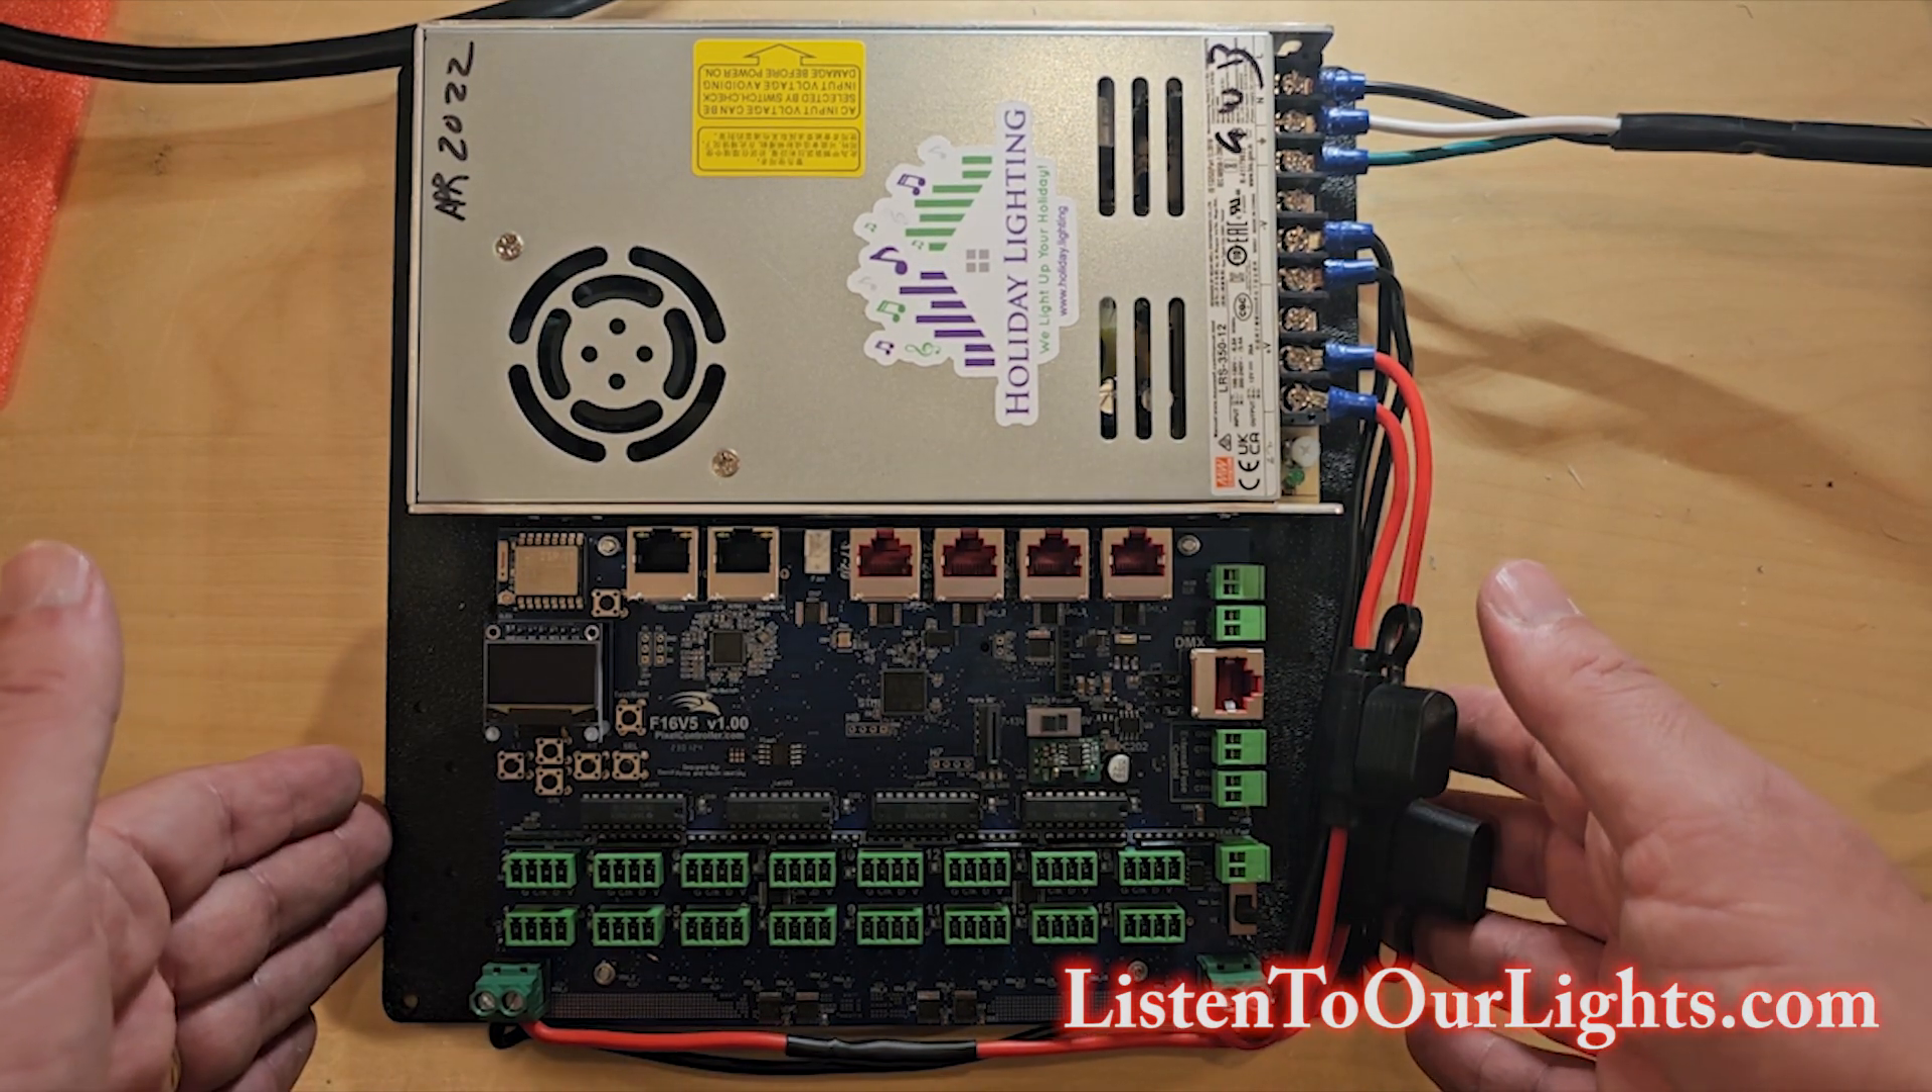We have the board mounted to the the mounting plate we have the power supply mounted on the mounting plate.